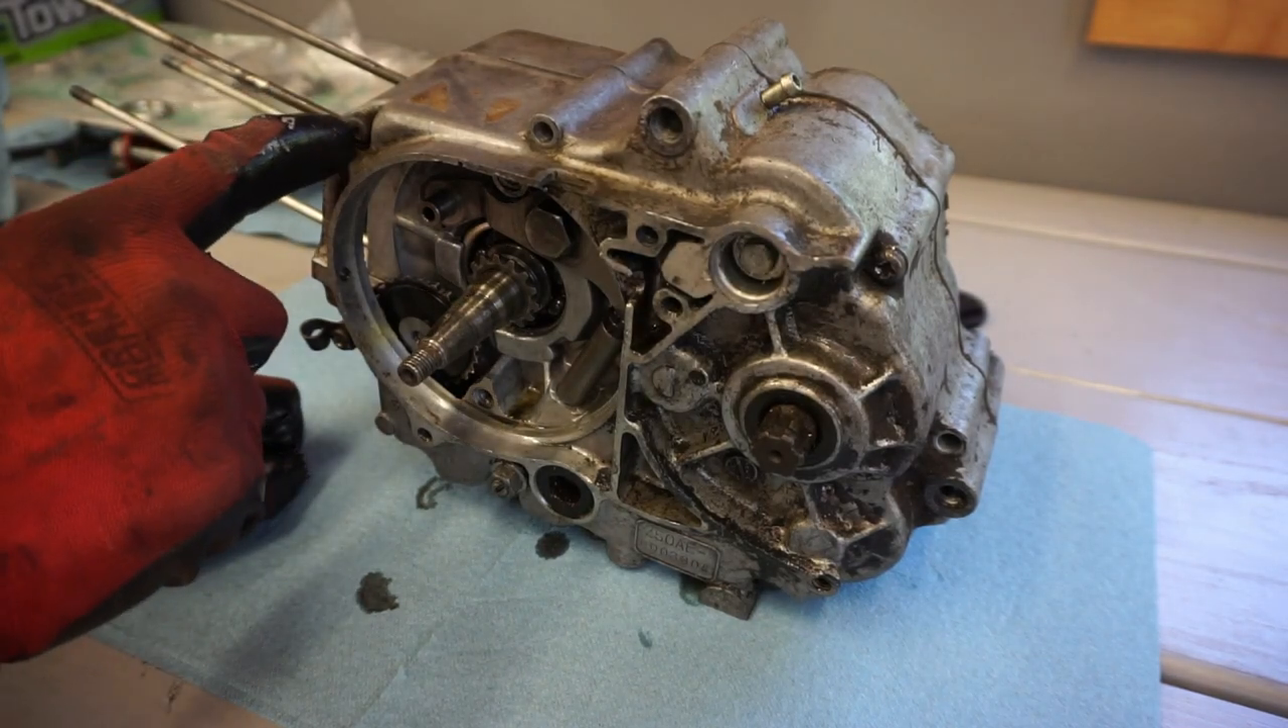Alright we've got the engine out over here on the table.